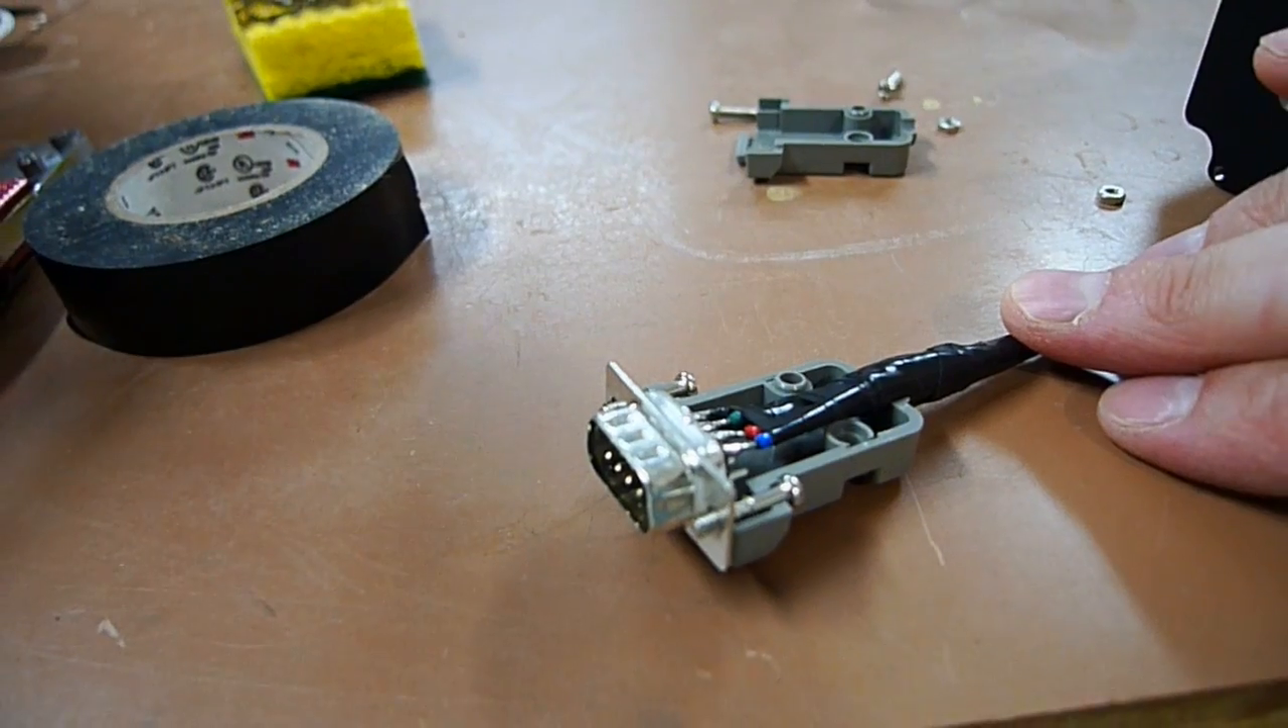This is what it all looks like before the harness goes together.